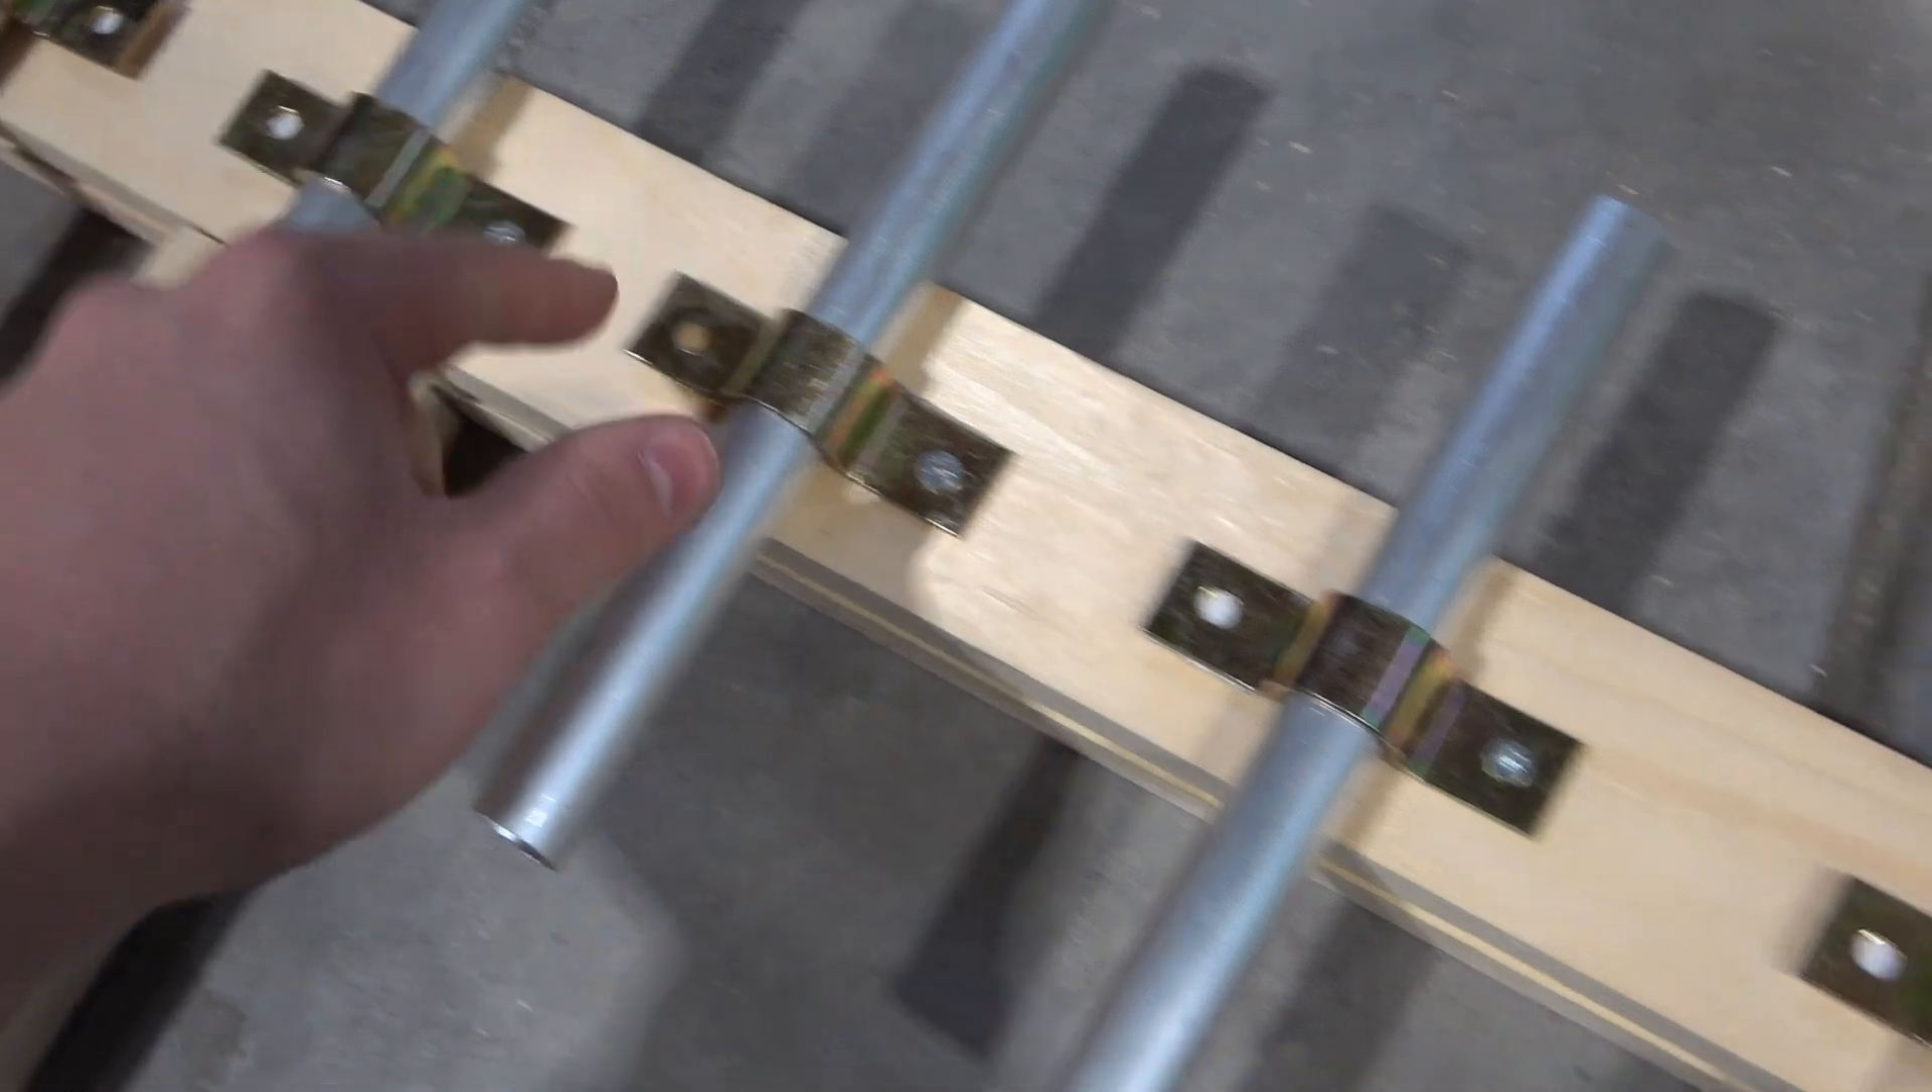So Freunde, die Rohre sind an den Schellen angebracht.